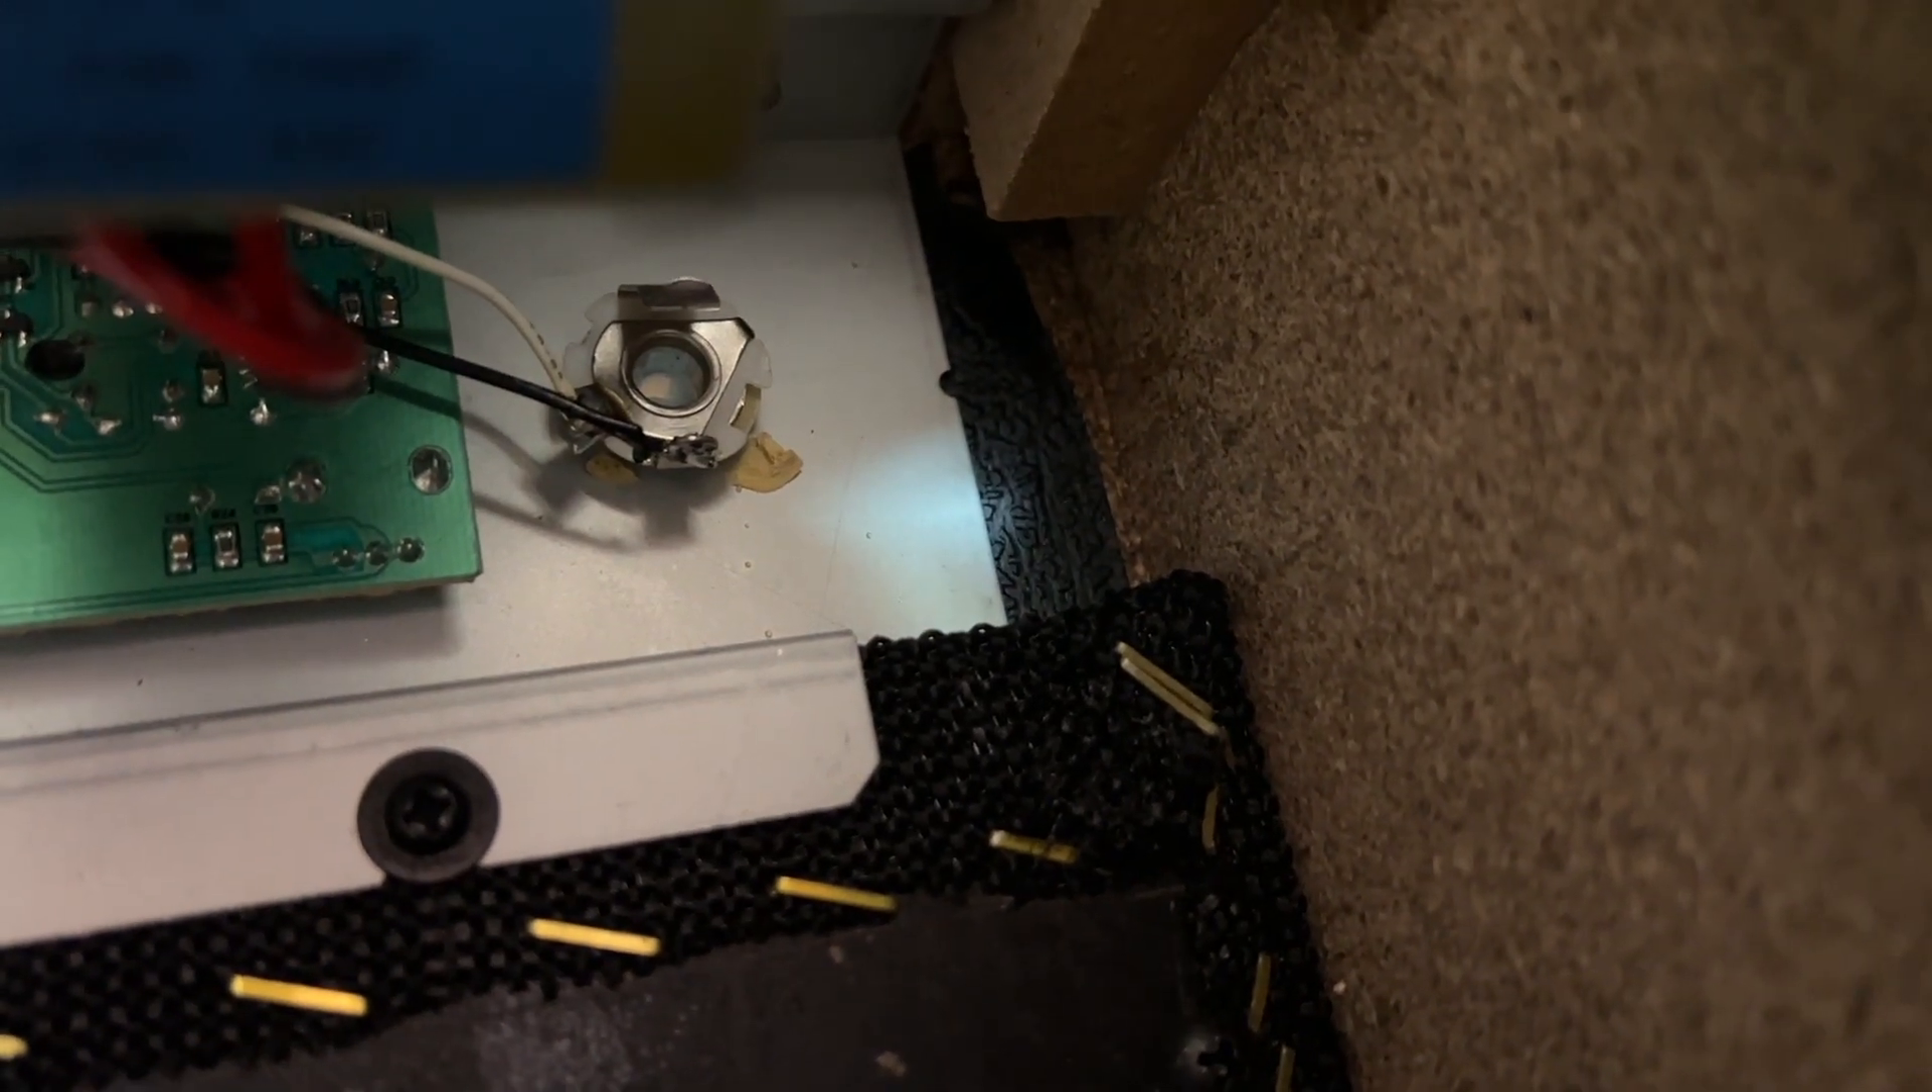As you can see, I have the input jack soldered in place and I tighten it down.